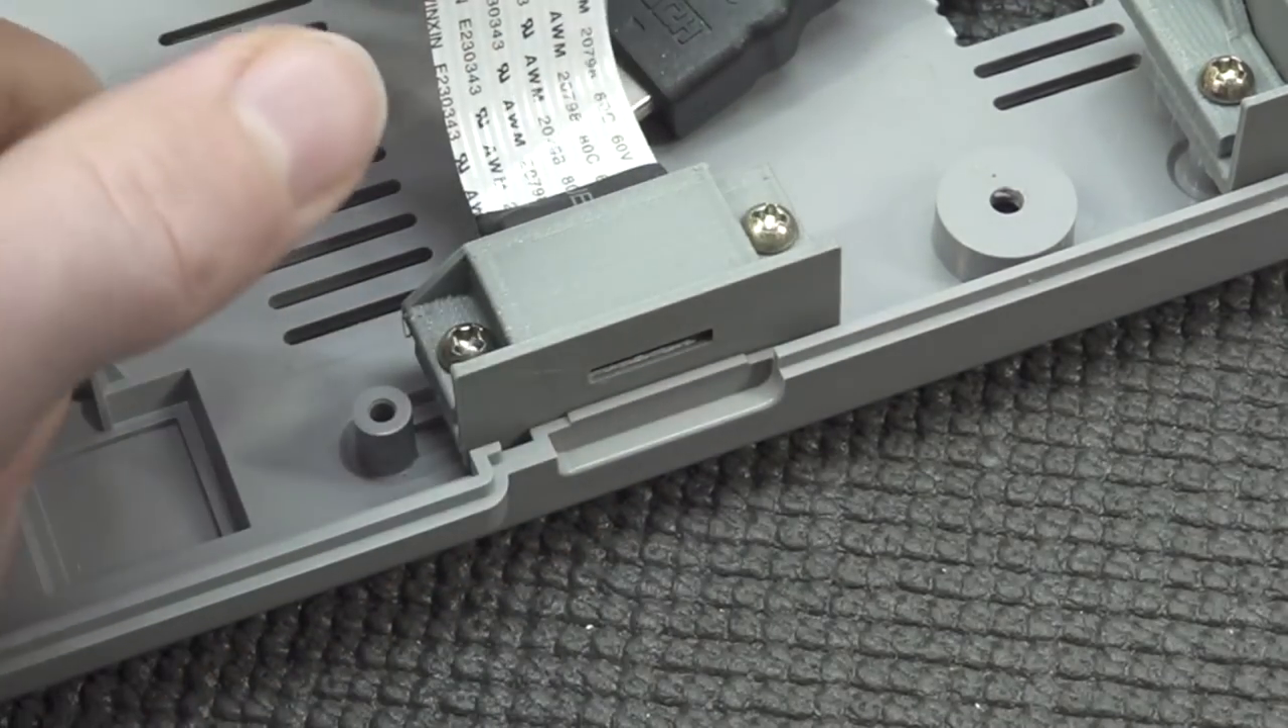So in this case we're done with the SD slot.